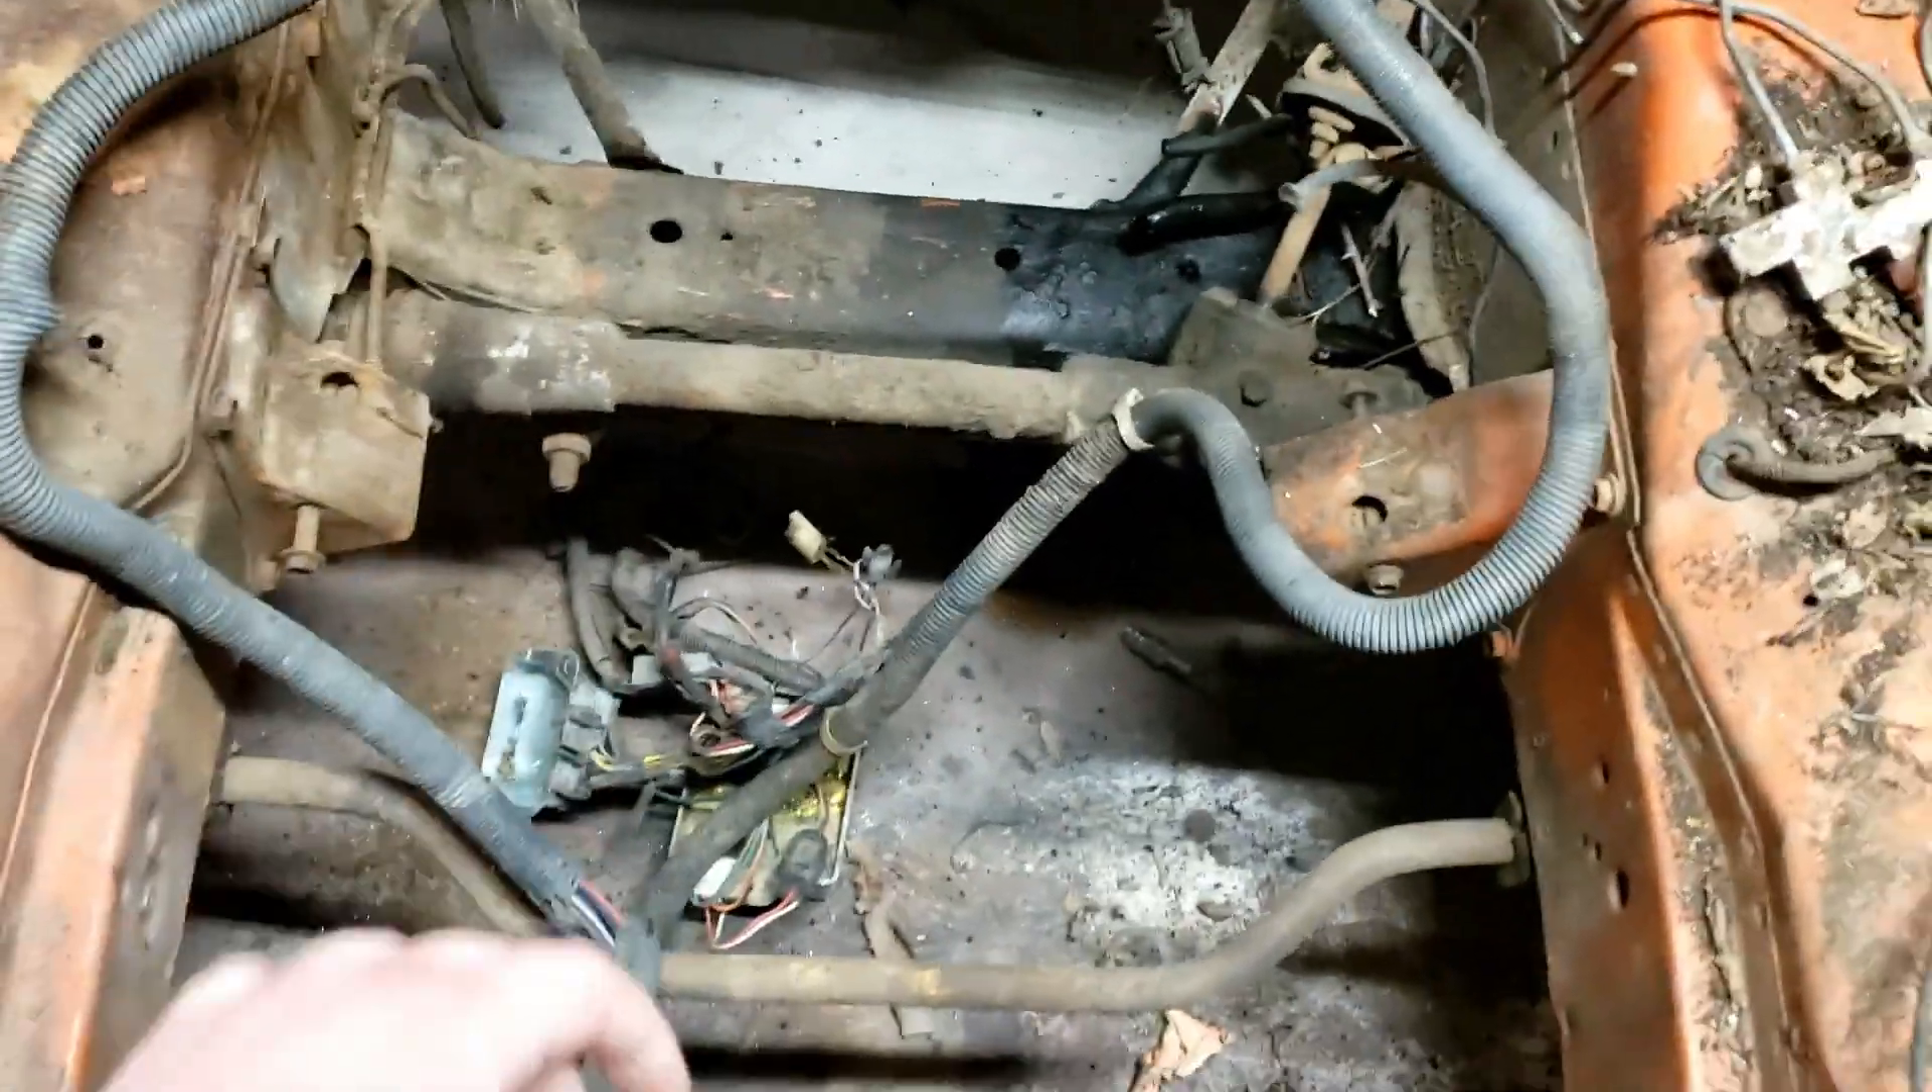Like you saw we got the engine pulled out i've started pulling some of the uh wiring harness out here.